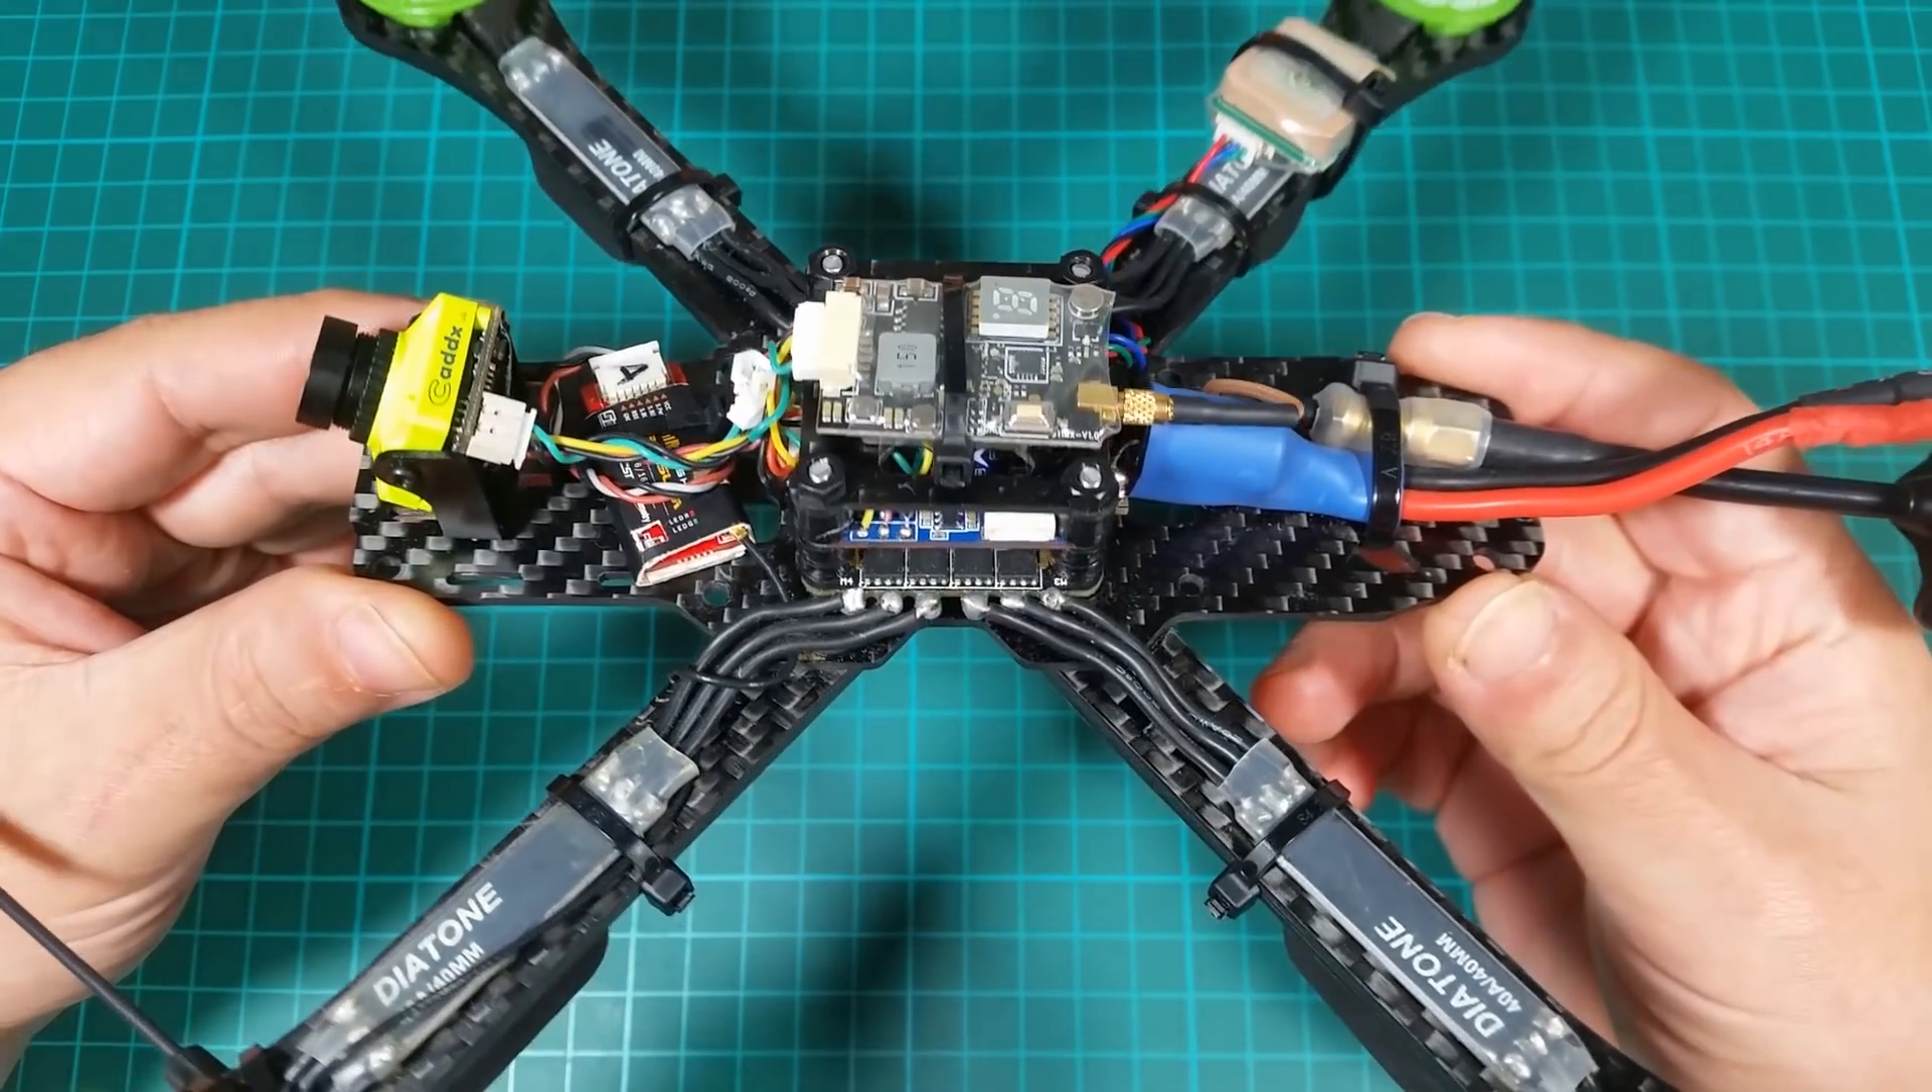Il nostro quad è pronto e manca solo il top plate.